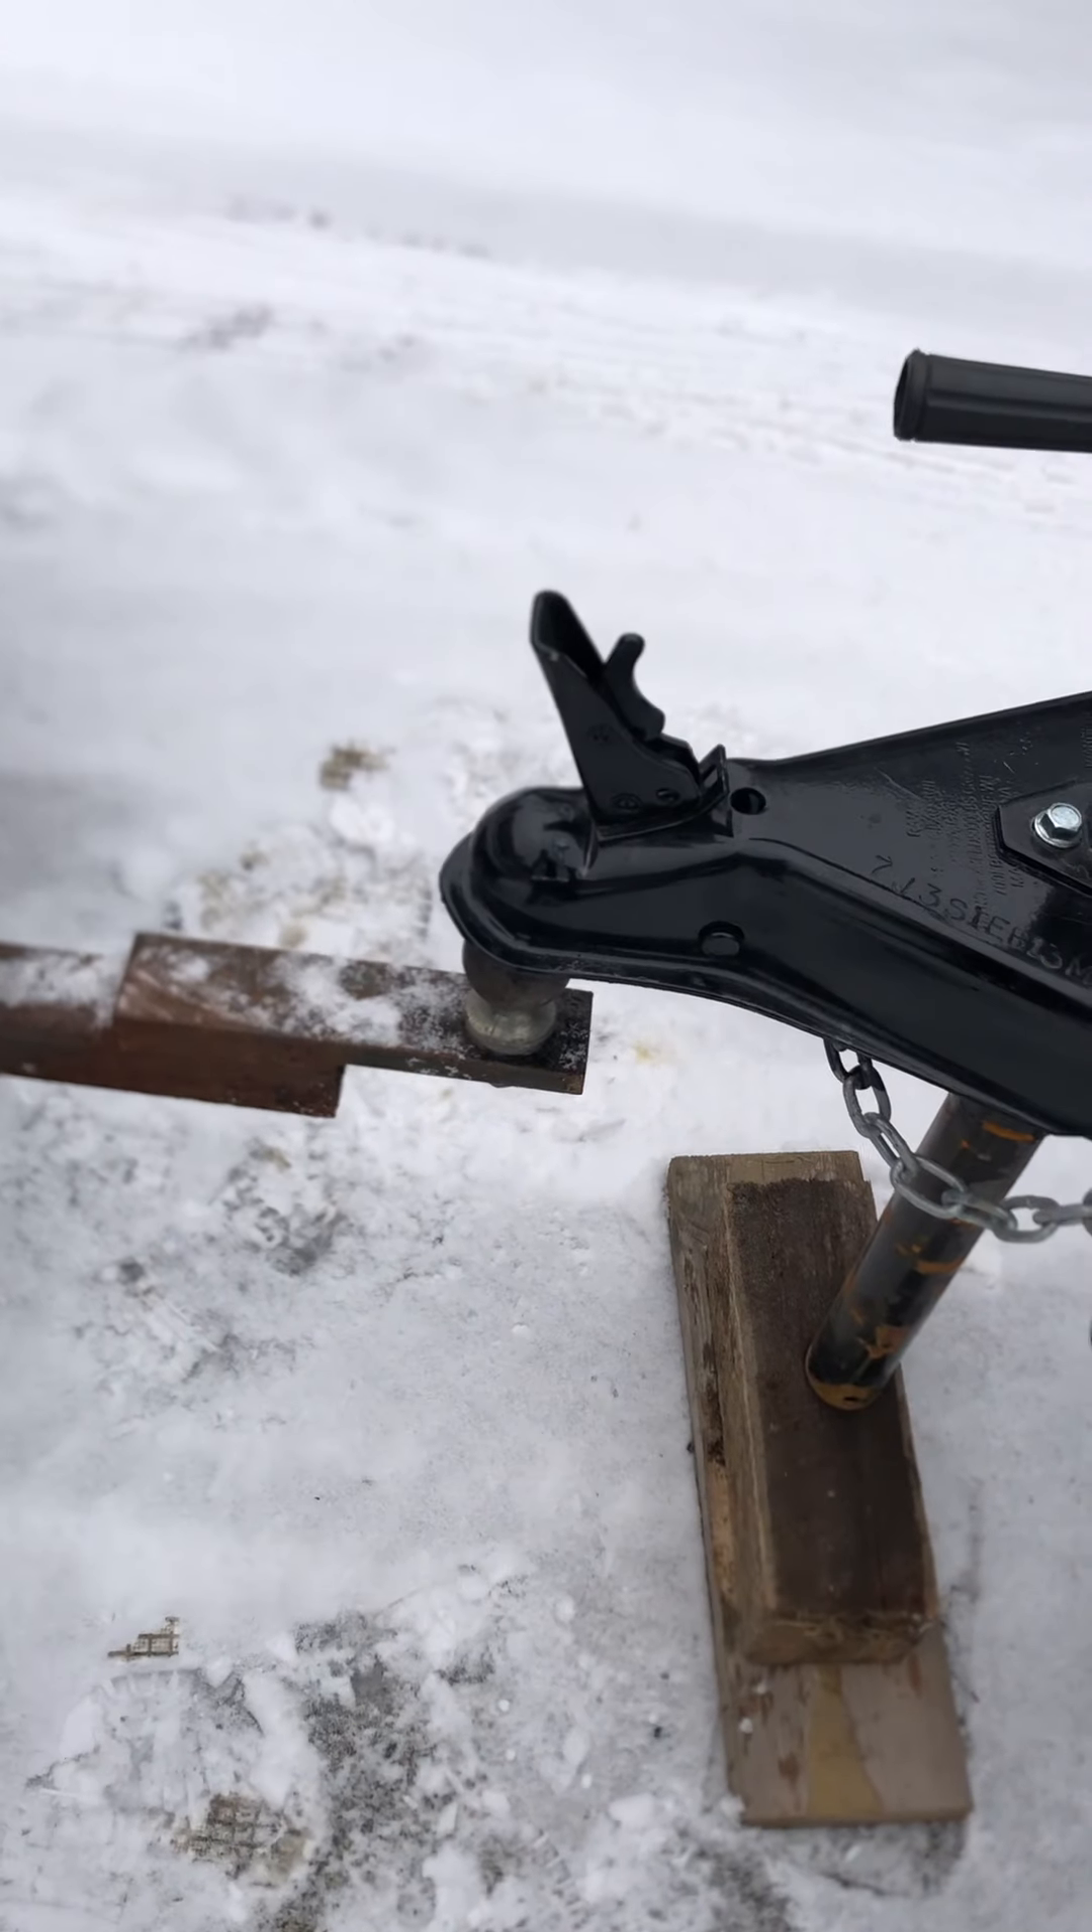Got the ball under the tongue right here.